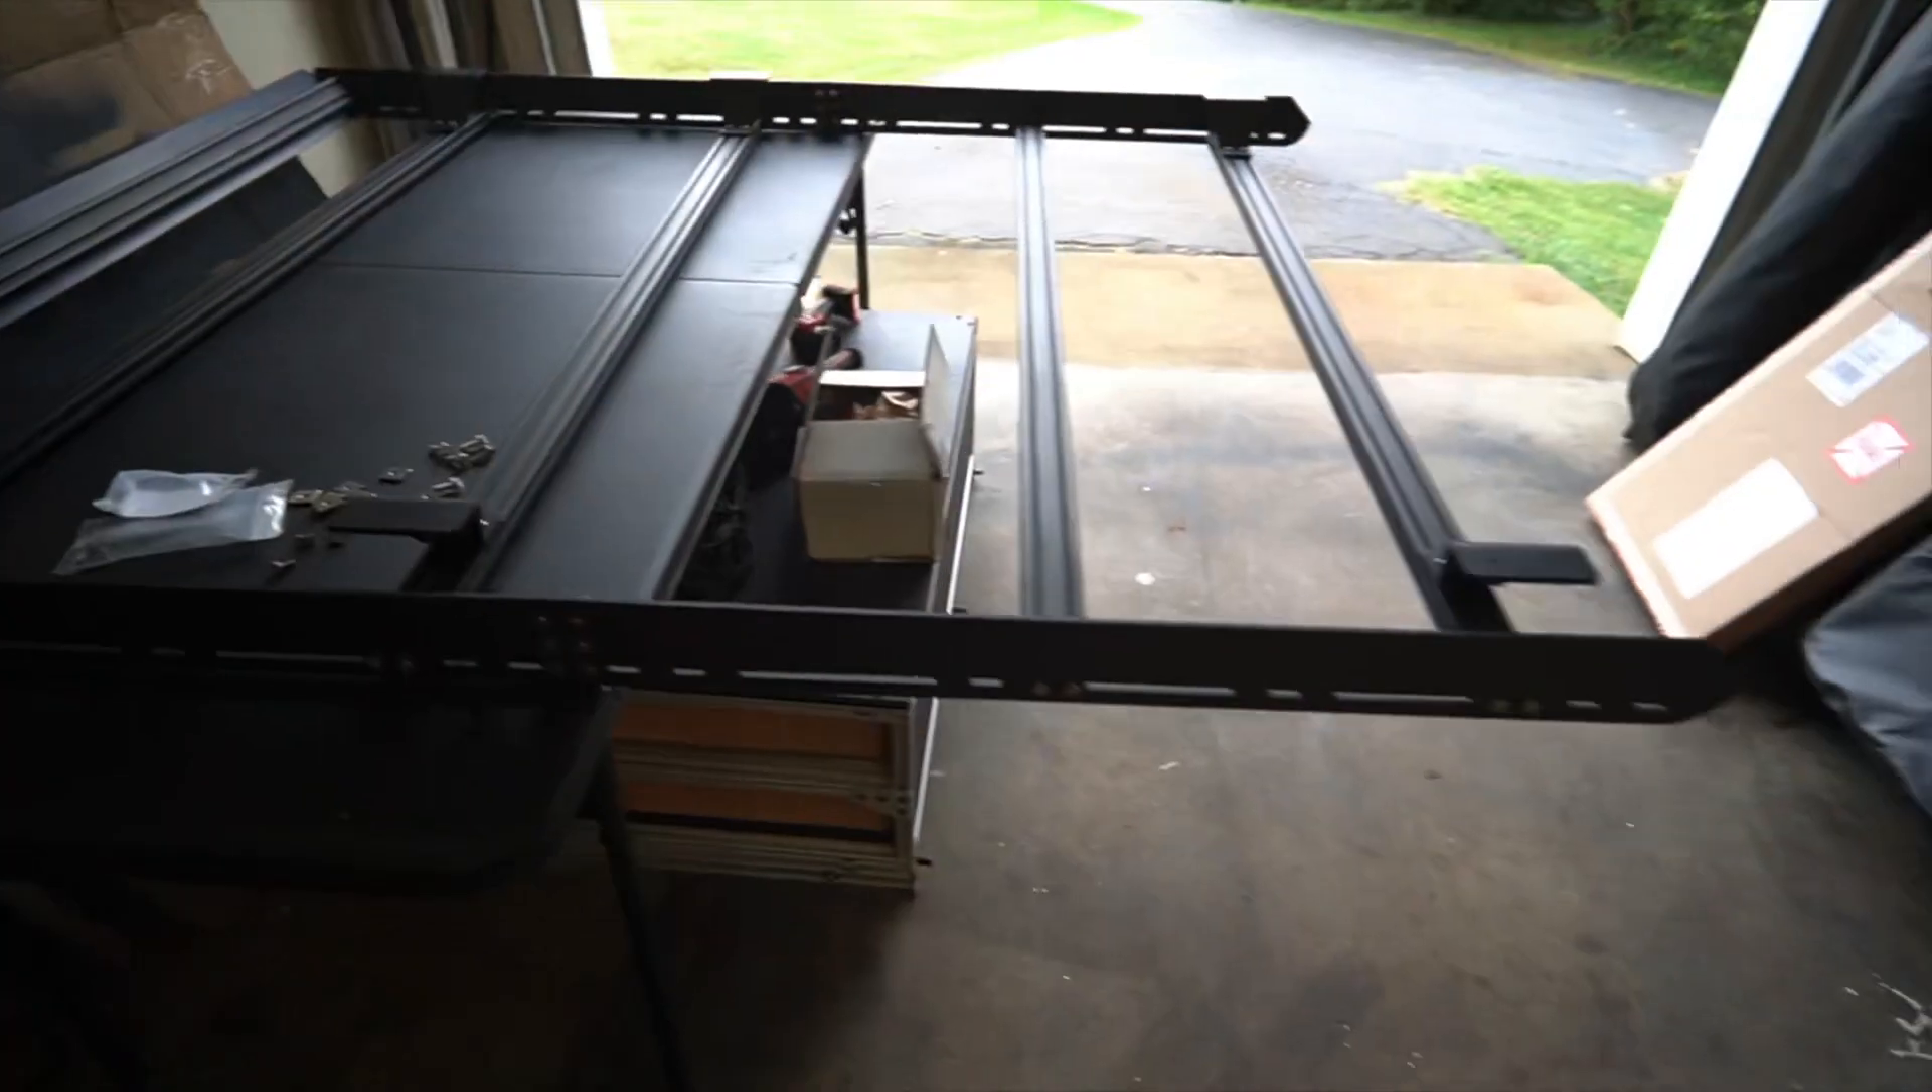All right, guys, I got the rack completely assembled and painted.